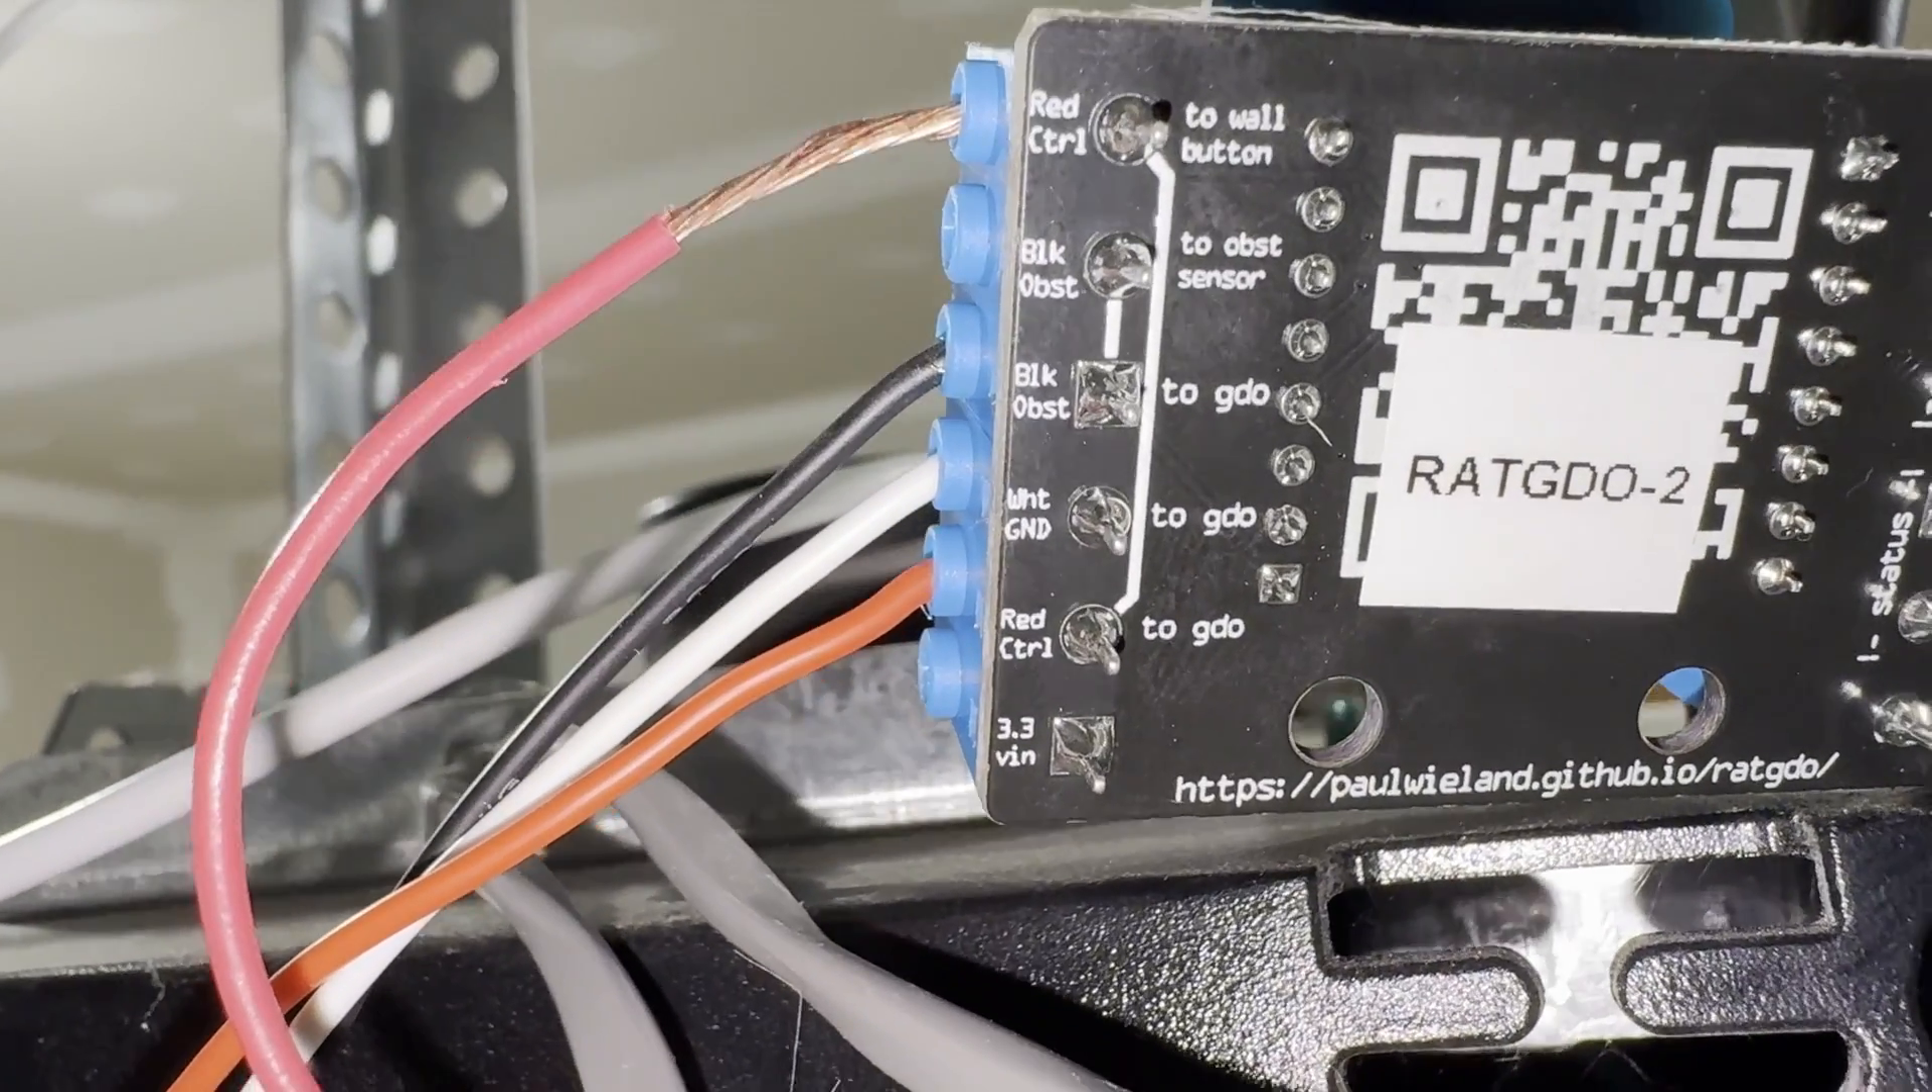Okay so now we've got the red lead for the wall switch in.